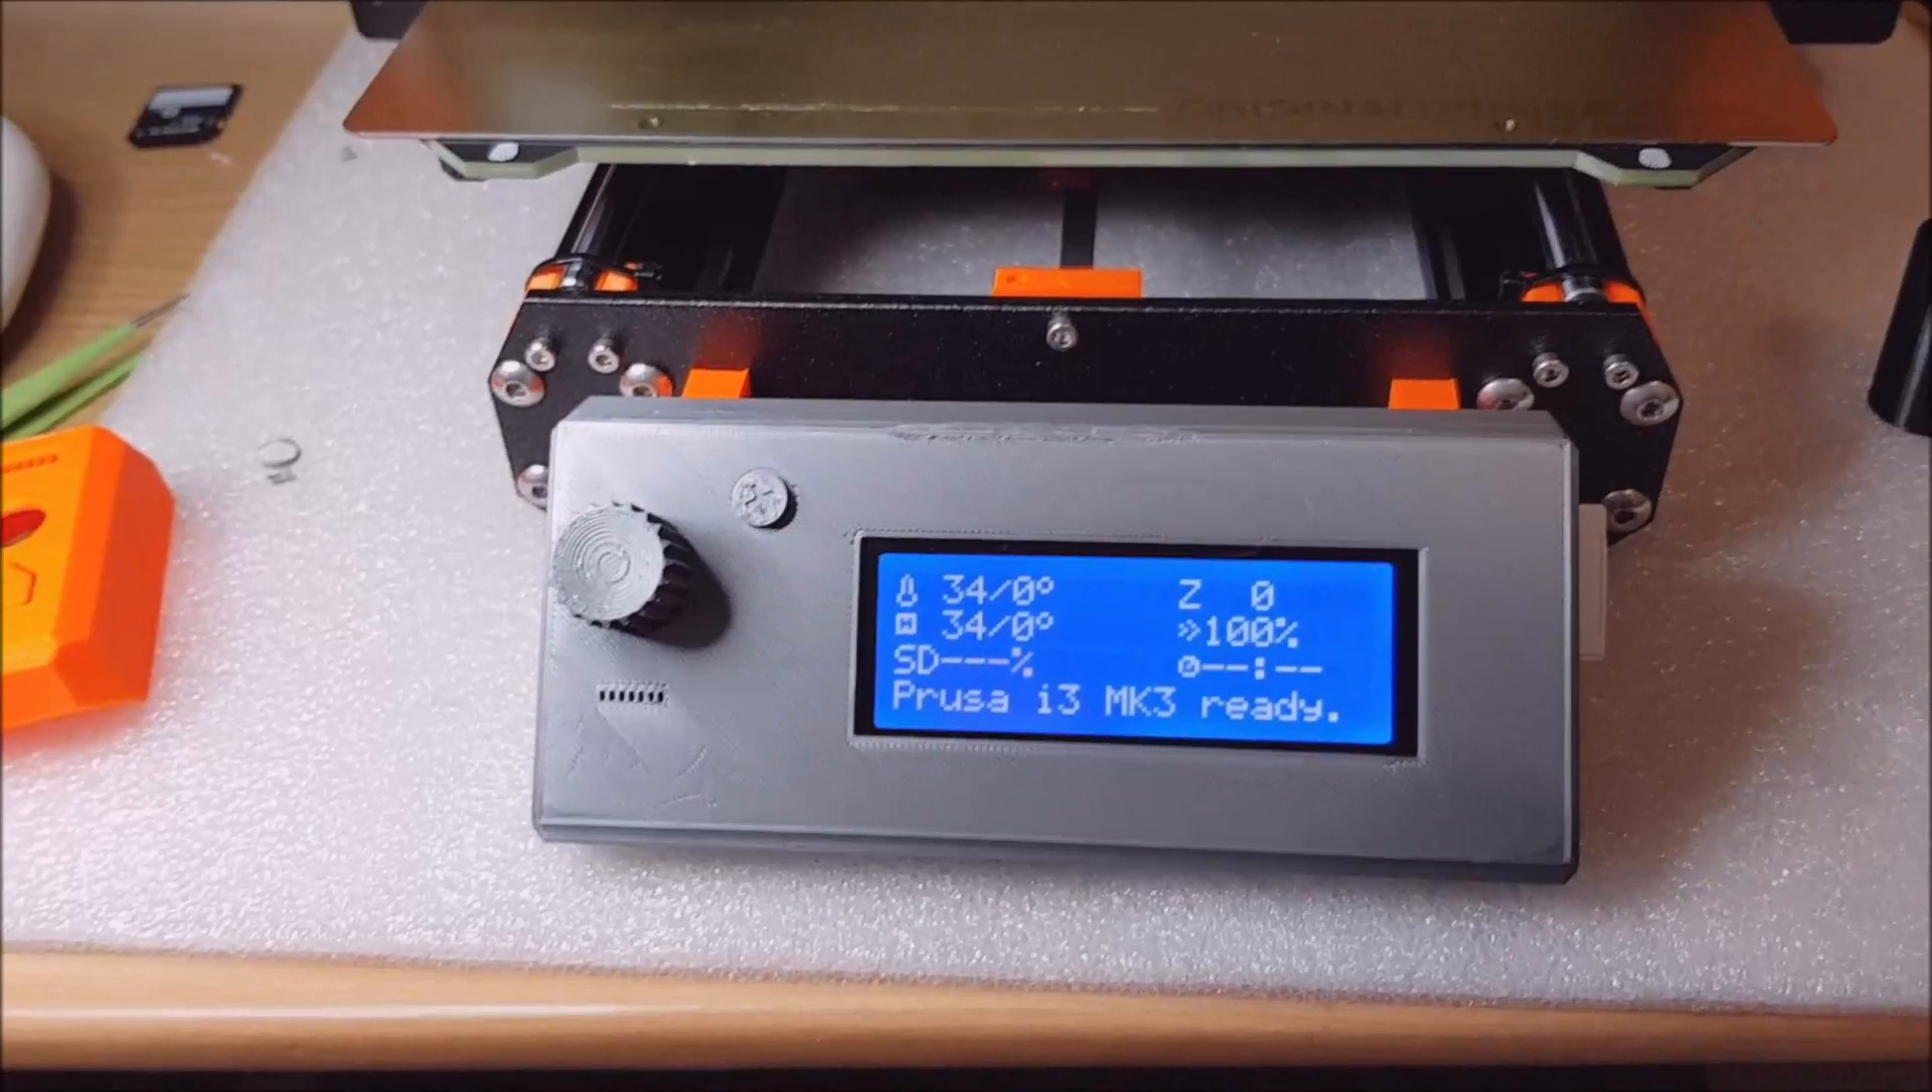Well as you can see I've got the new display cover printed out and in place.